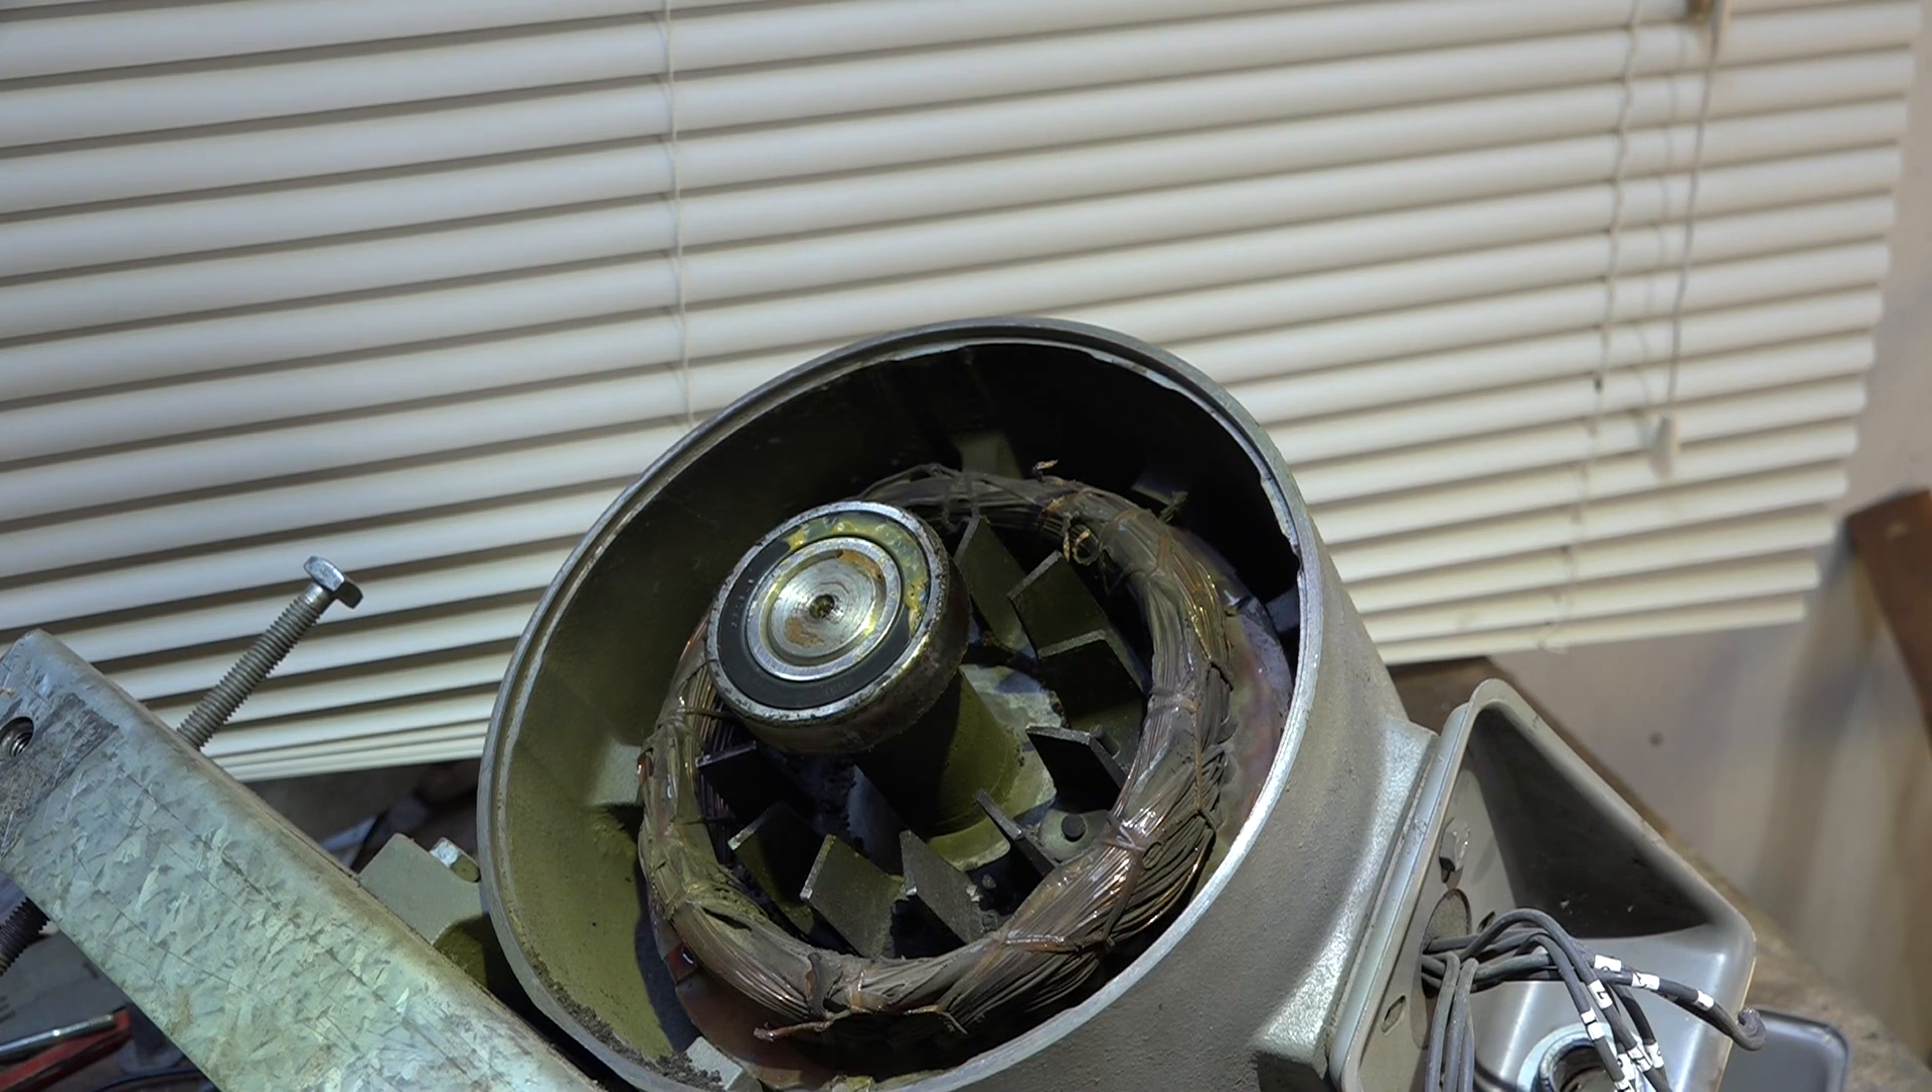Okay, I've got the end bell off the motor and I'm going to get closer here.